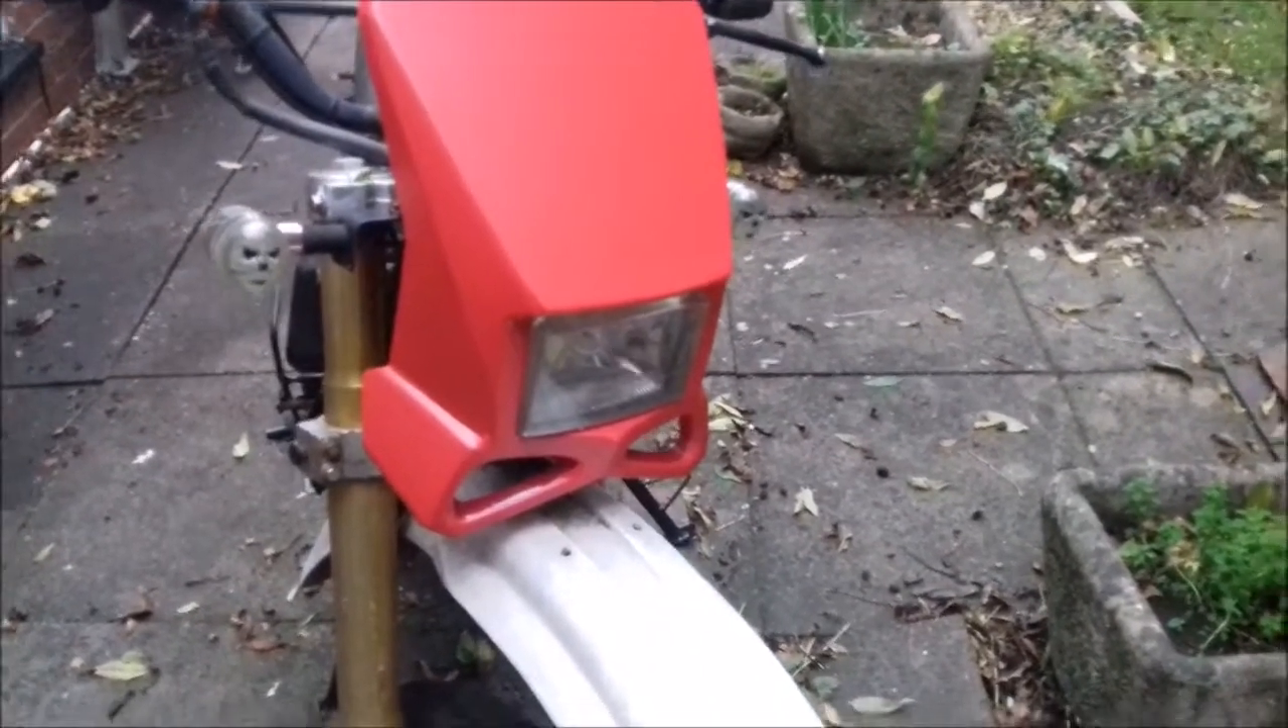Got the, er, headlight repaired and the surround all wrapped in red. And that's, er, back on.